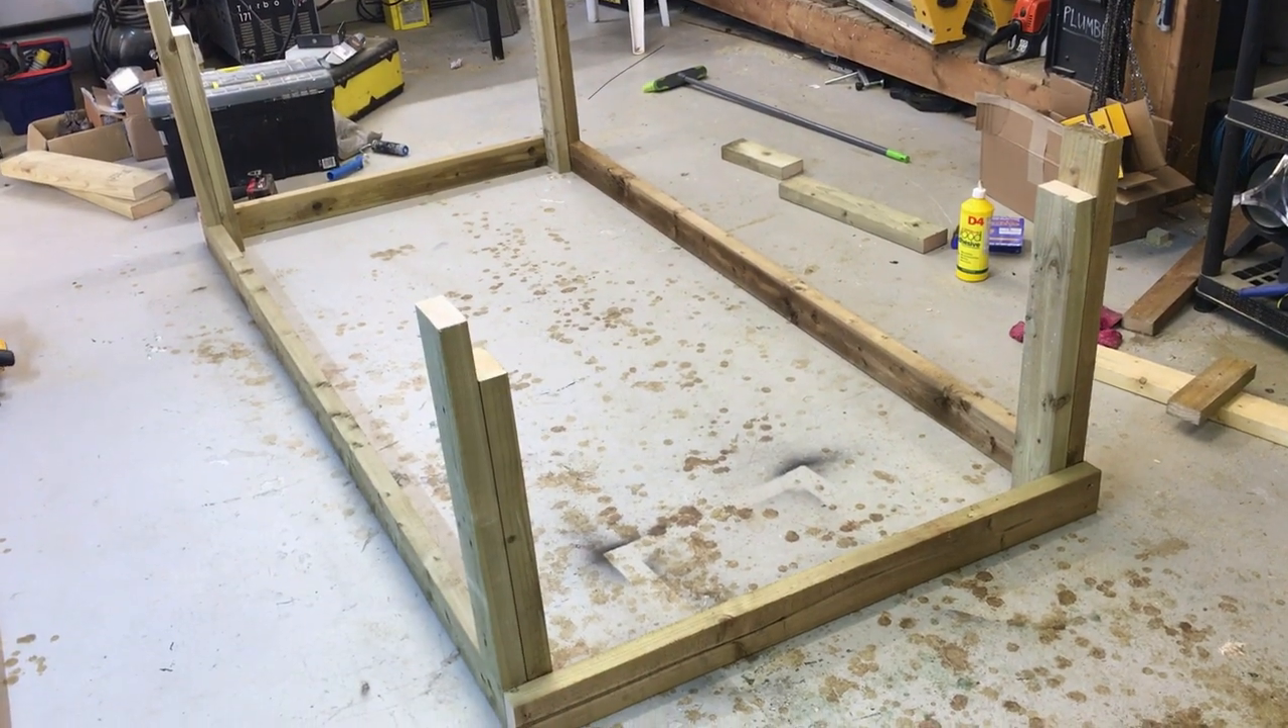Right that's the bottom frame fitted guys.